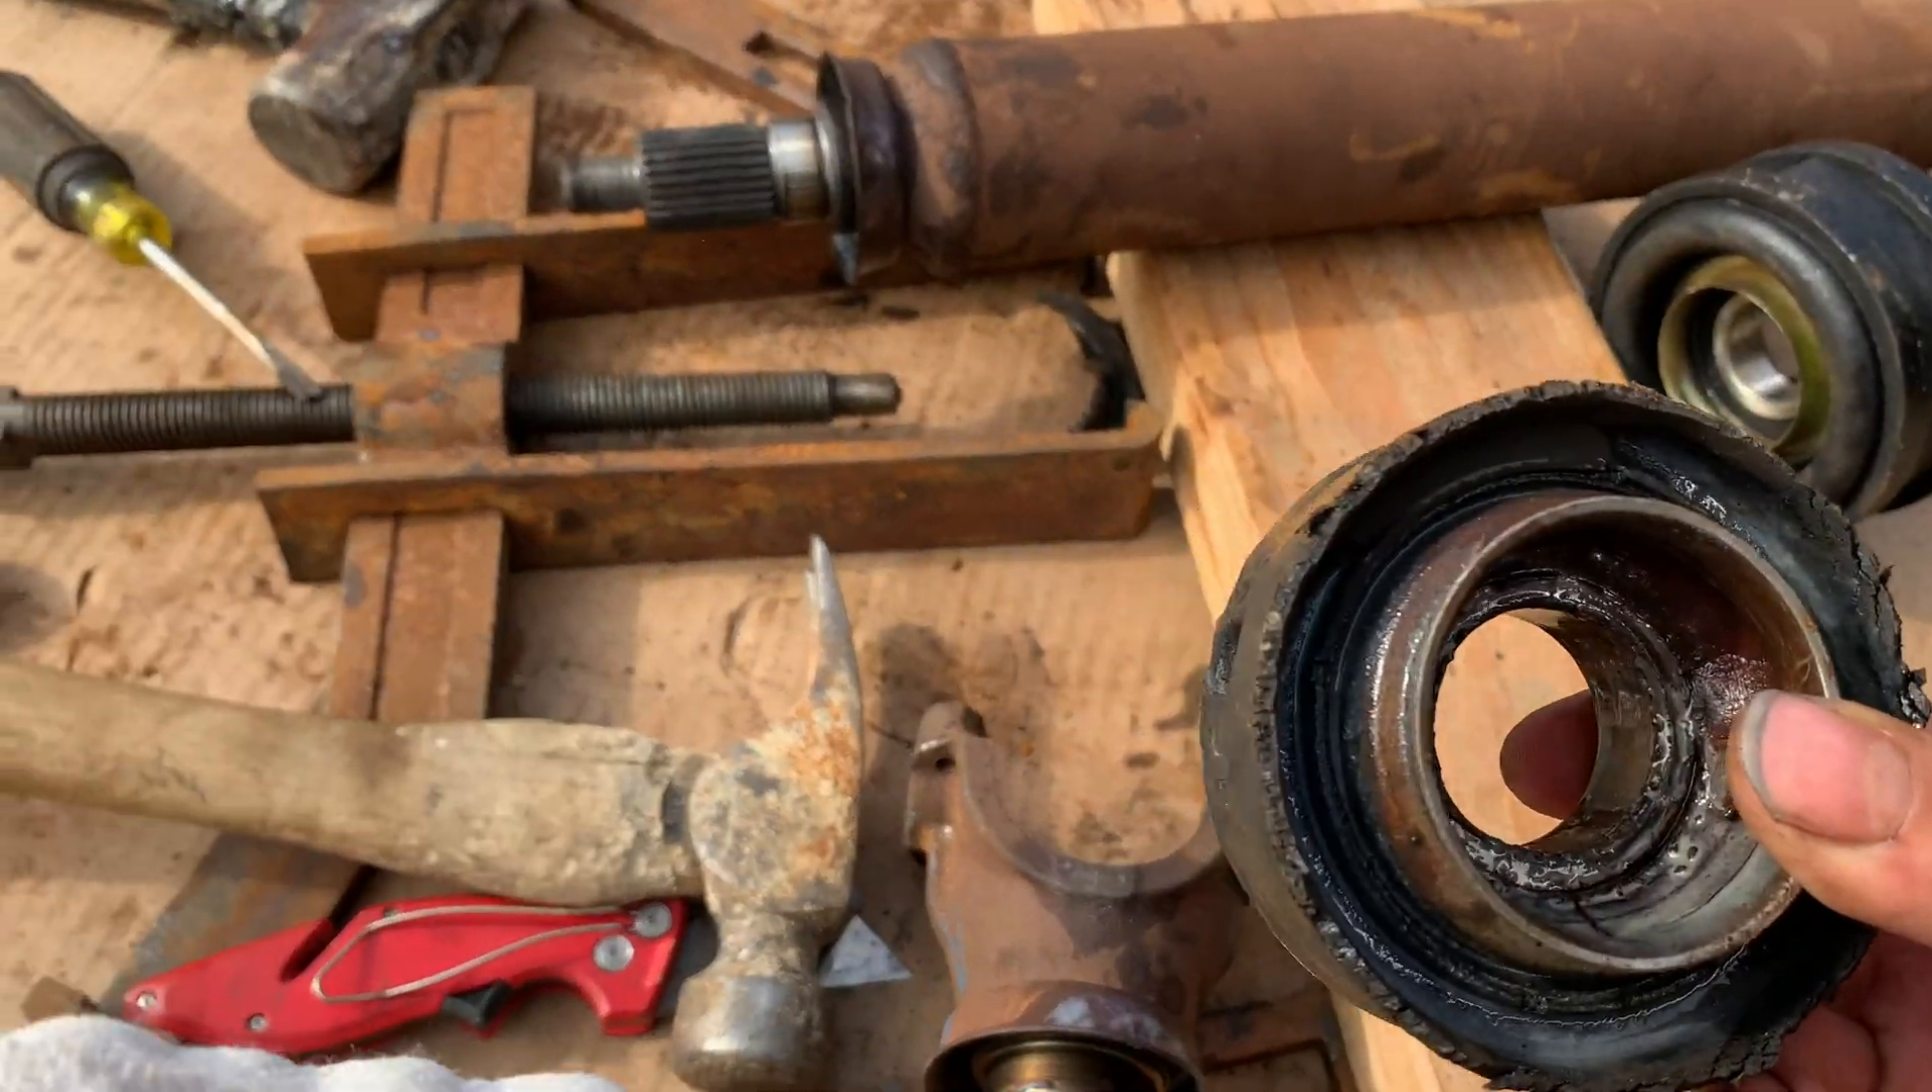So we got this old bearing off with some serious loving.